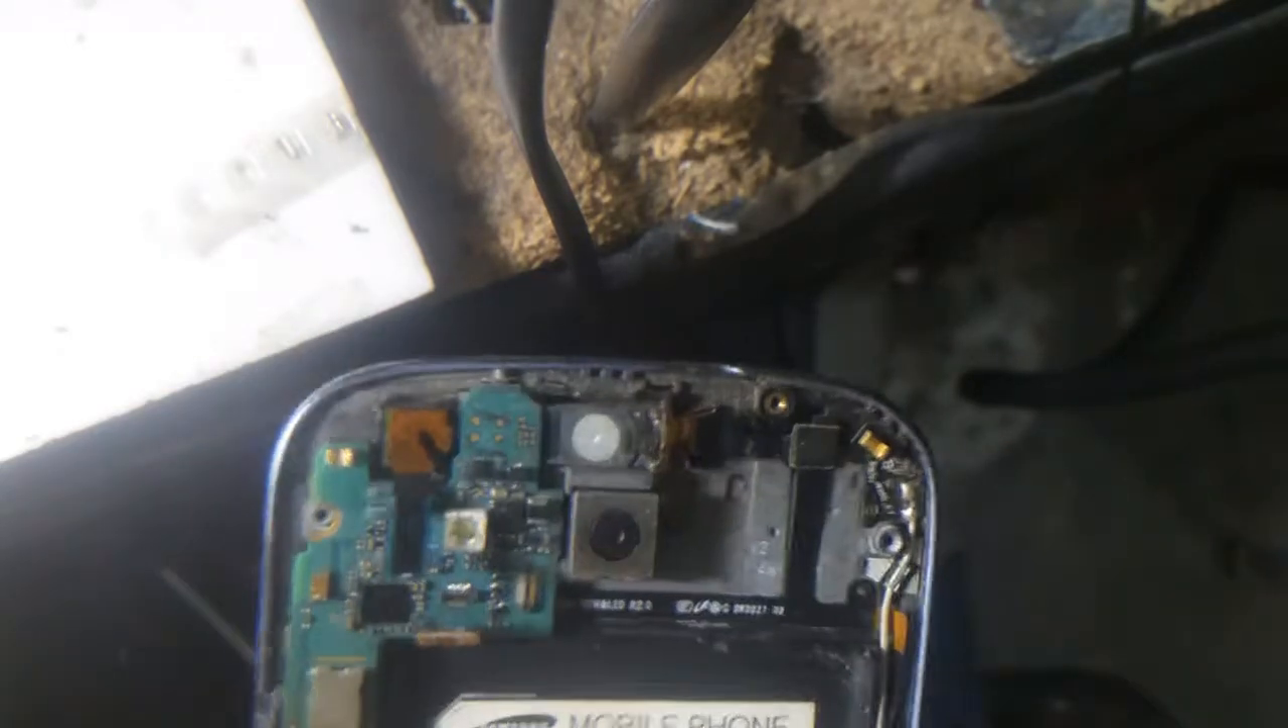I place the motherboard back into its place as you guys can see.